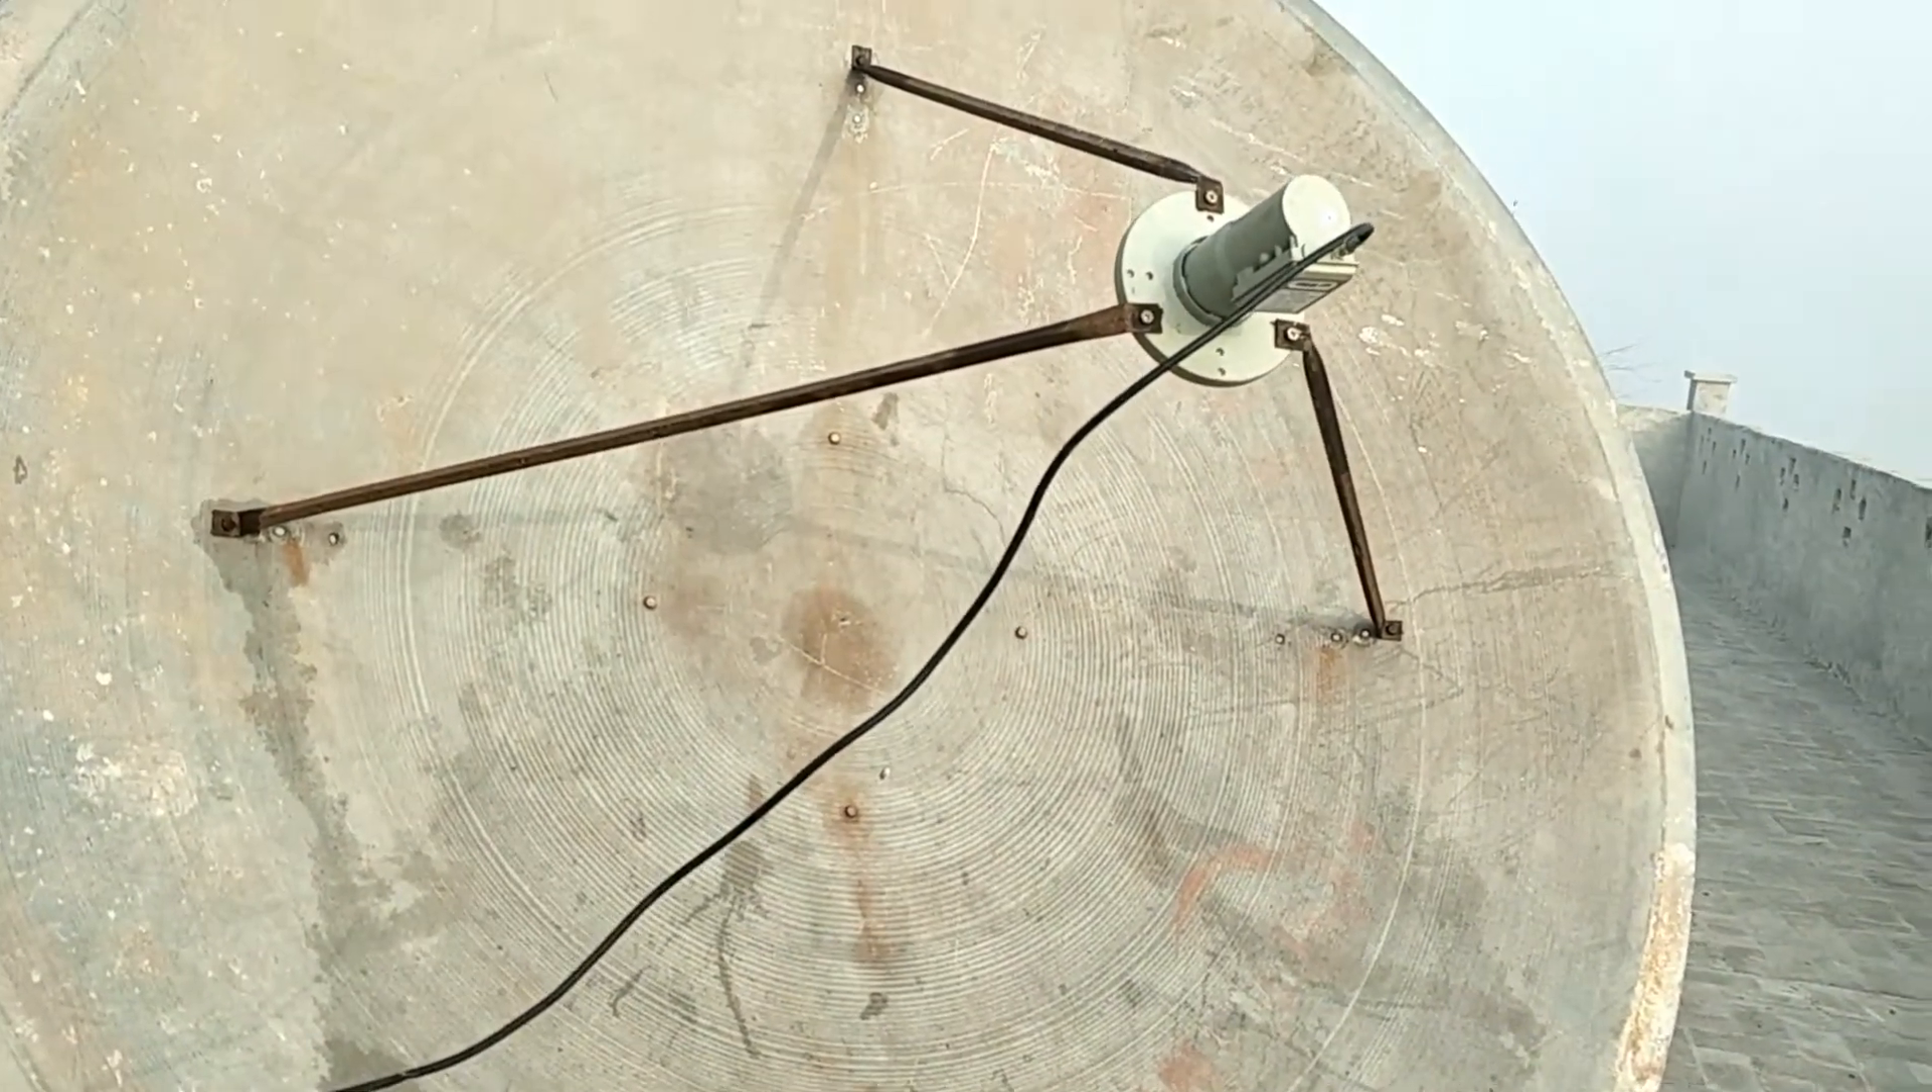یہ ابھی میں نے سی بینڈ پہ تار لگا دیئے ایل این بی پہ۔